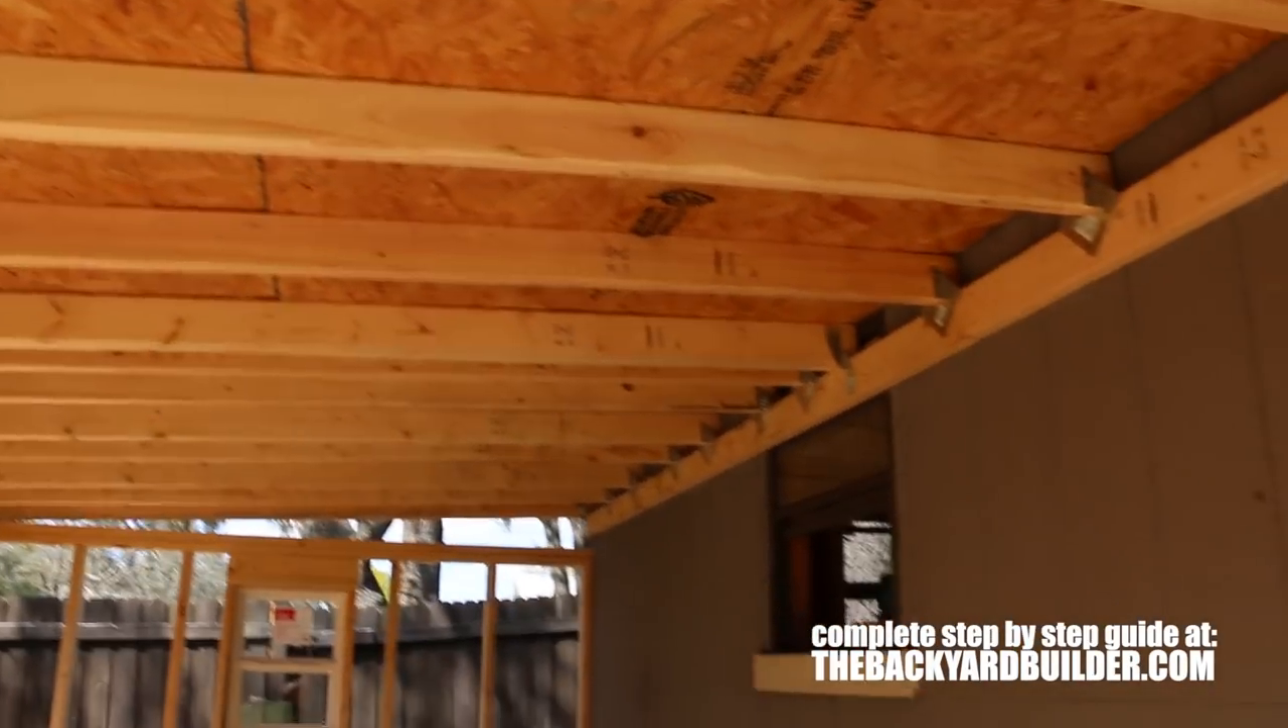There's a first look inside the building with the roof sheathing on and complete and looks like one of my dogs left me a present on the floor.